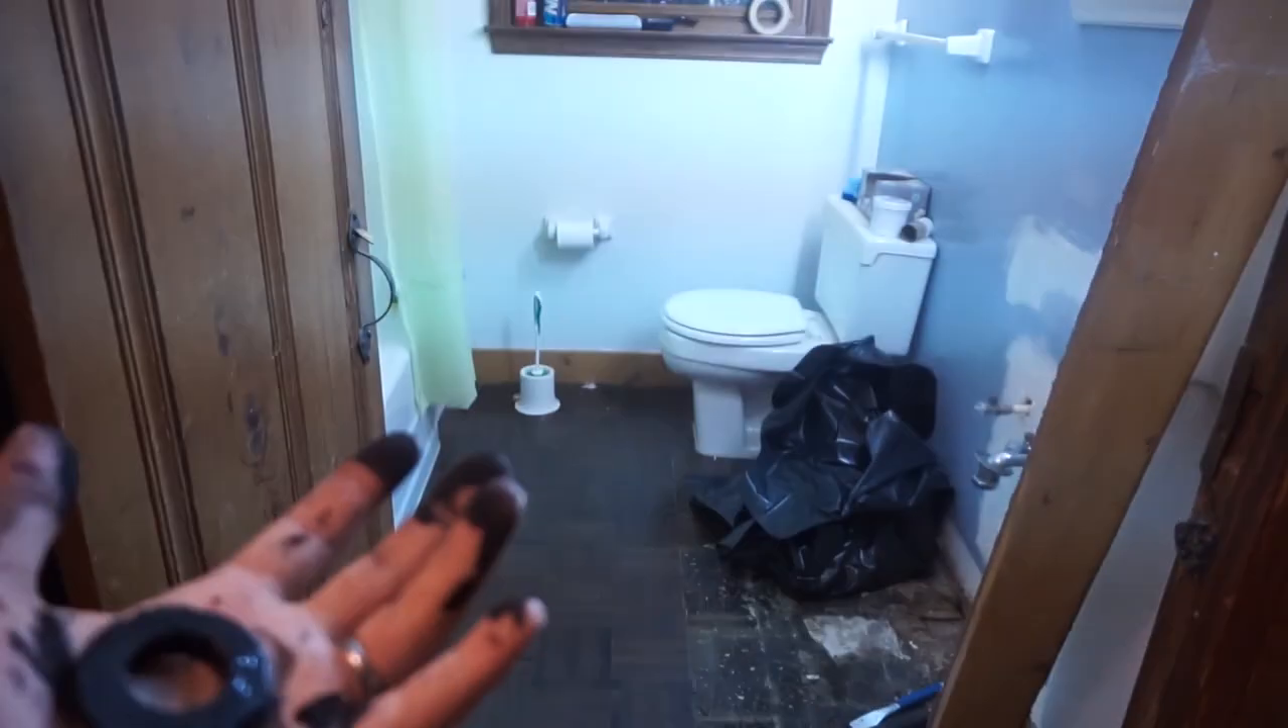As you can see we started taking off the floor.